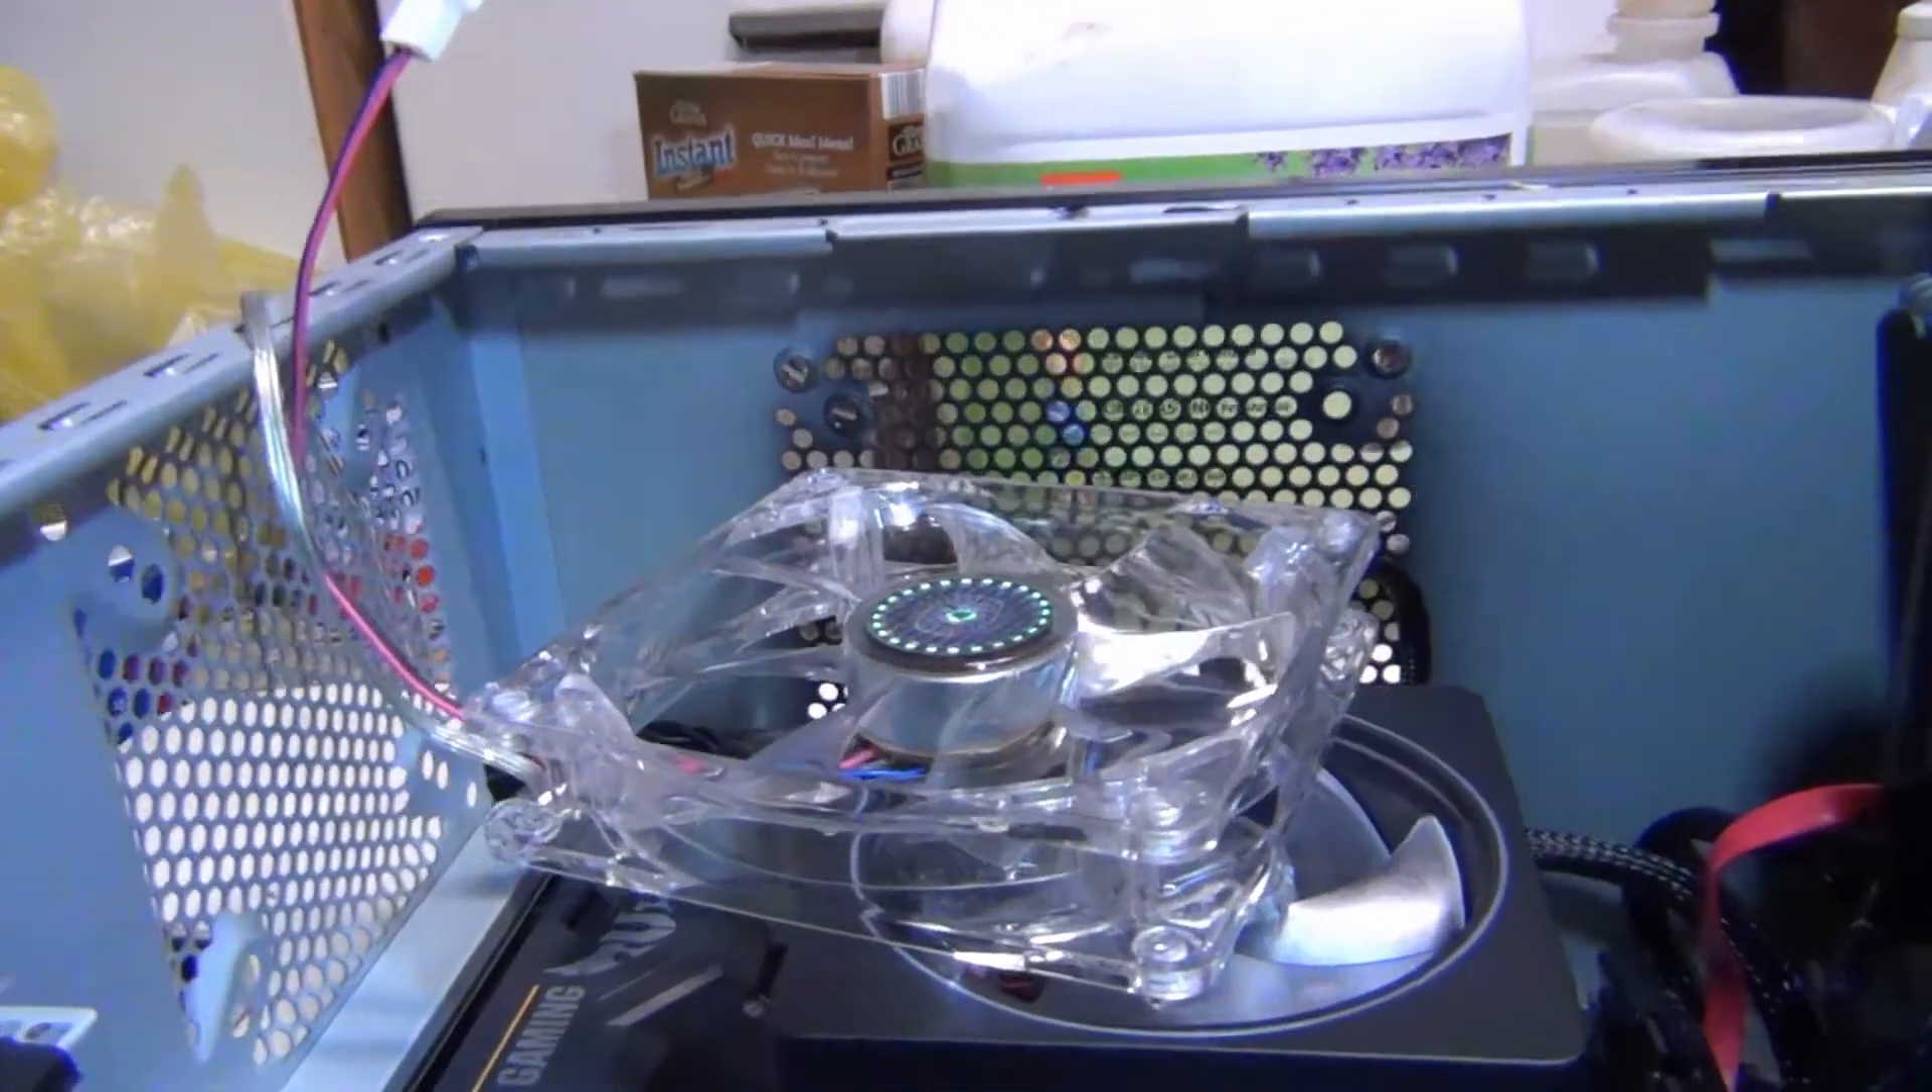Okay the big clear fan there I've got to install that yet.